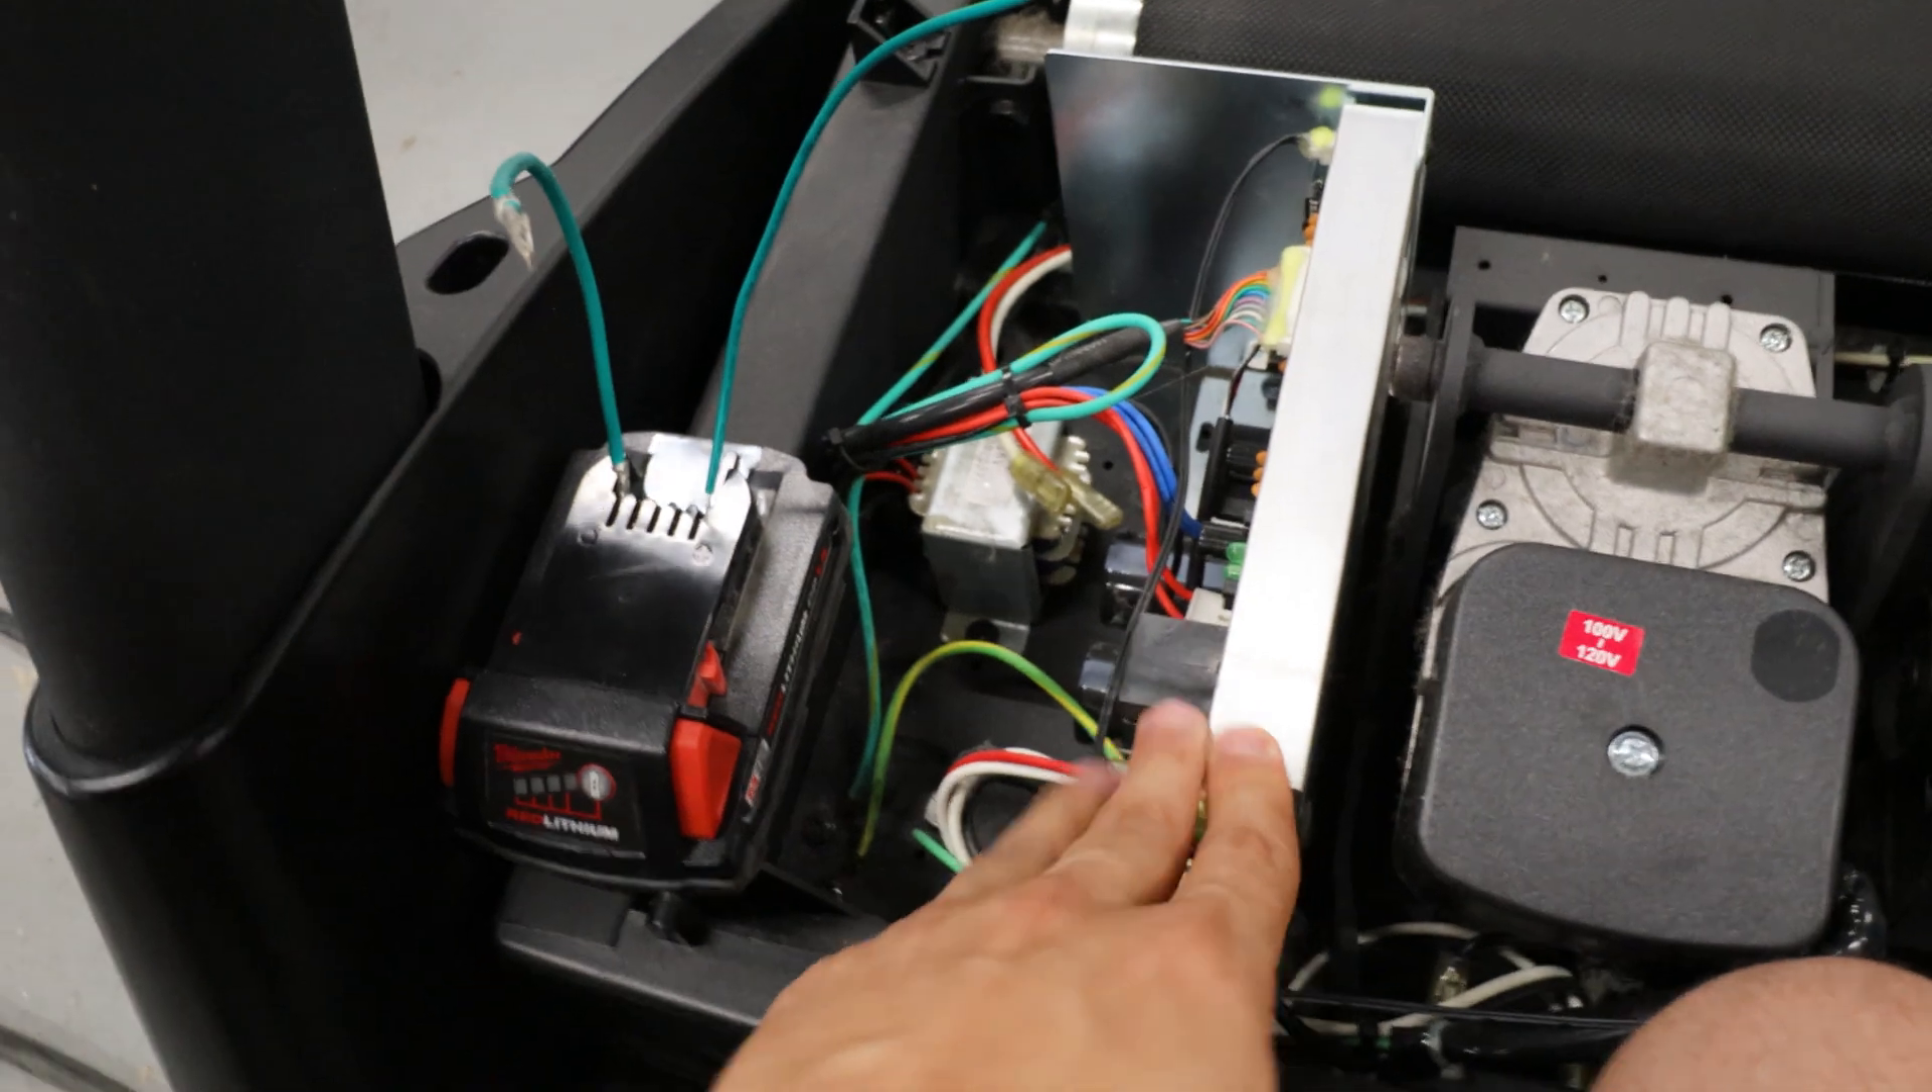We disconnected the drive motor wires and we plugged in these green wires into the positive and negative leads of the power drill battery.